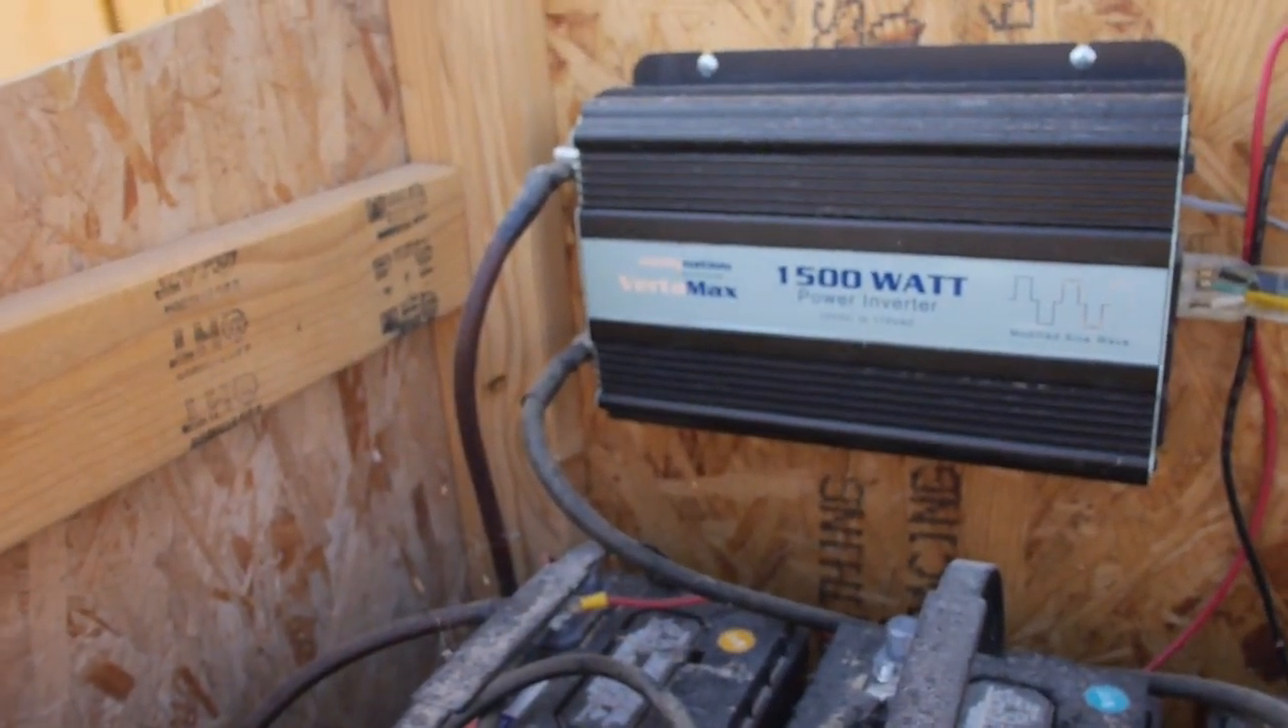Now, also, I don't have any breakers or switches off of the big fat wire going to the inverter.